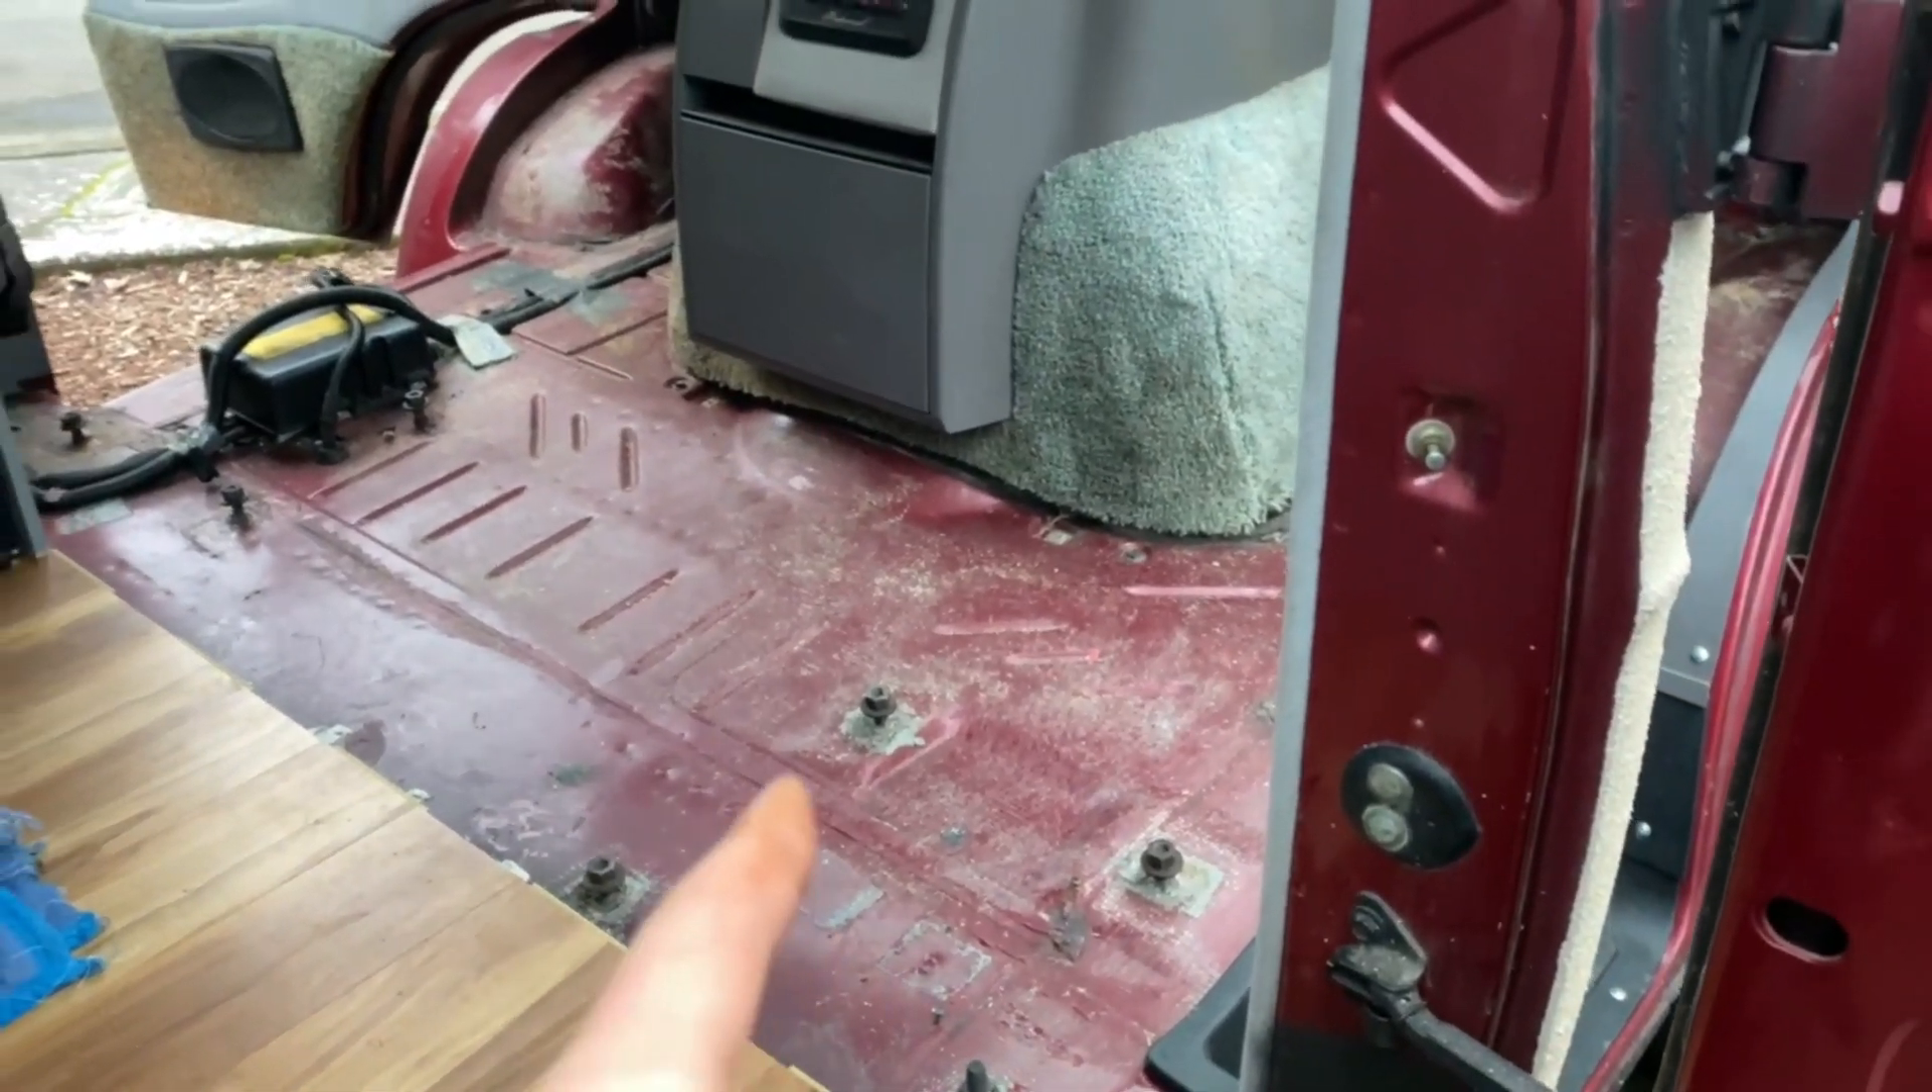So we got the front seats removed.